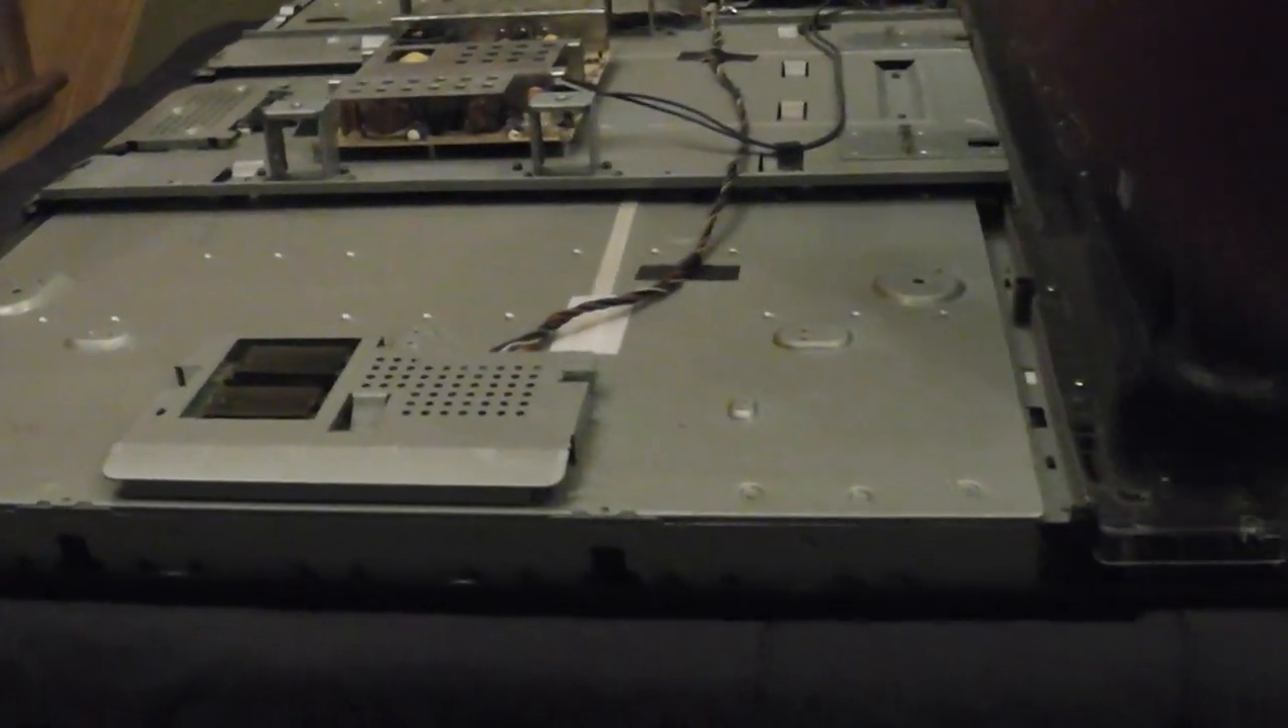Ok, I got the back off as you can see.